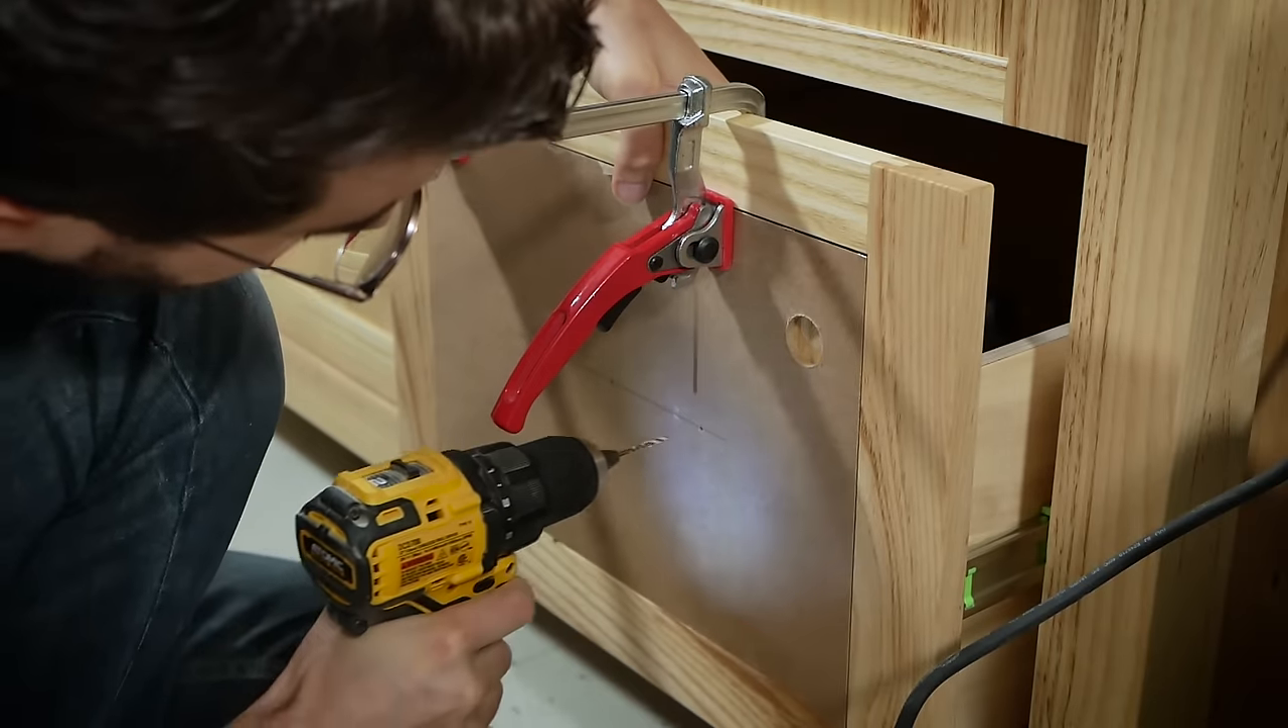But I'm not done yet. I need some drawer pulls so I can open these drawers.